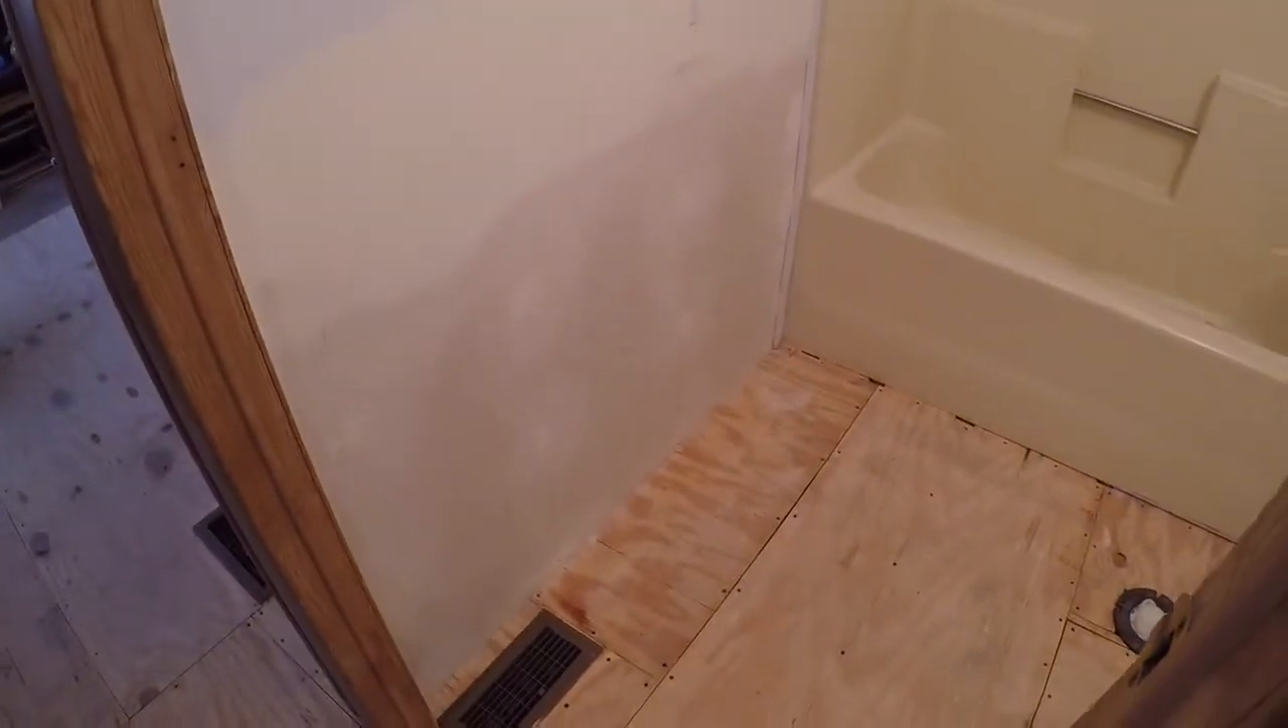In the bathroom all the sheetrock in here is complete as well this is ready to paint.